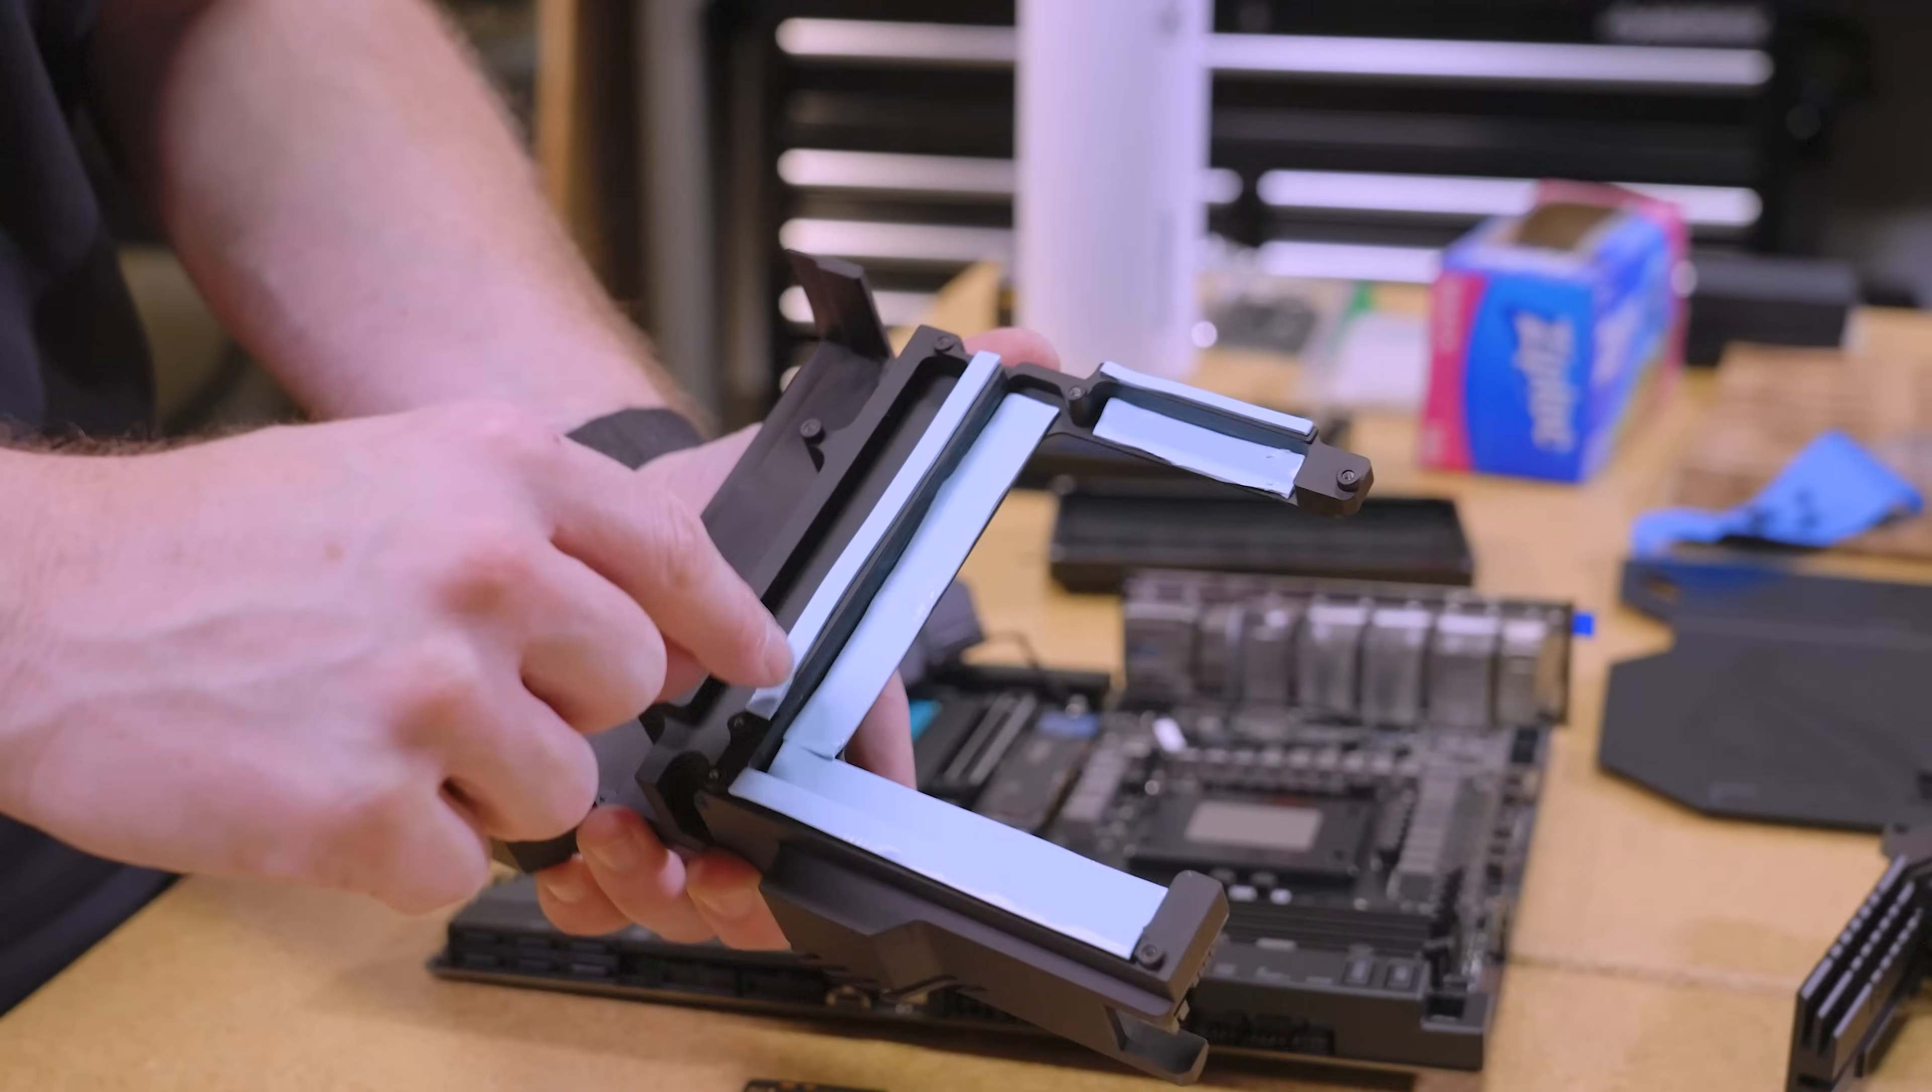So here's the thermal pads where they belong.